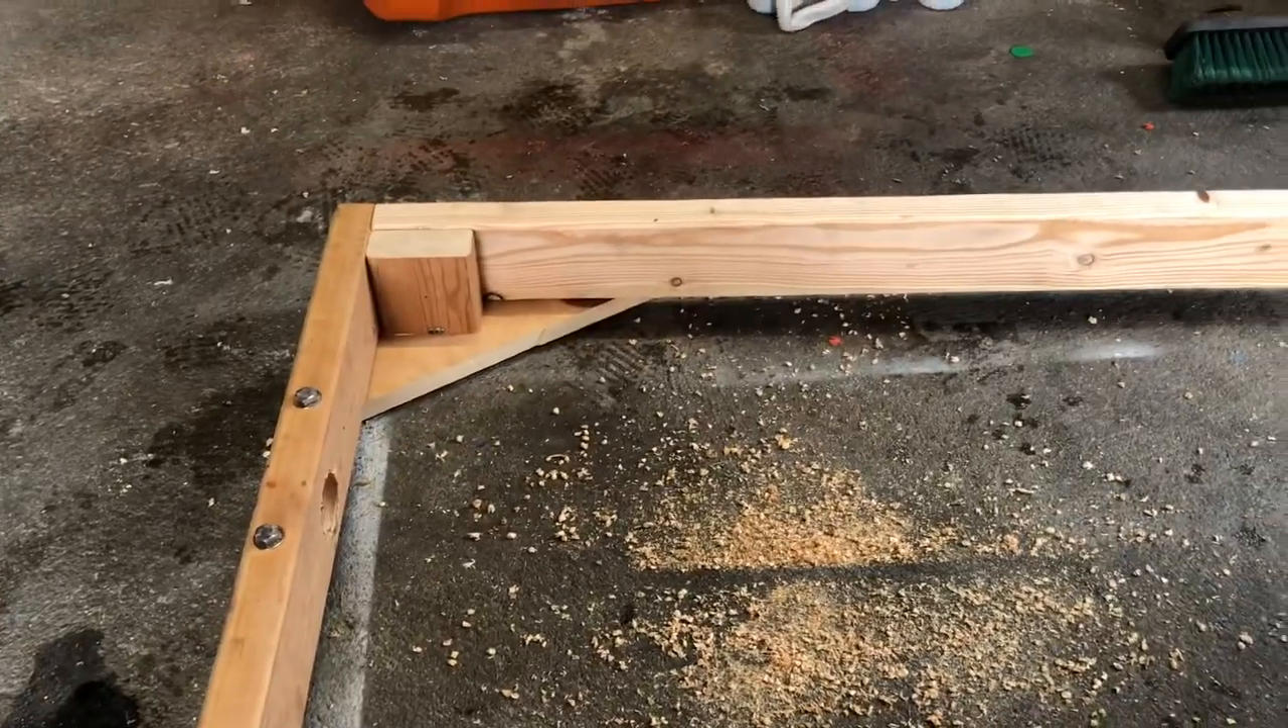We have our triangles in the back to help strengthen up the joints and we have the blocks that we did in the earlier step.